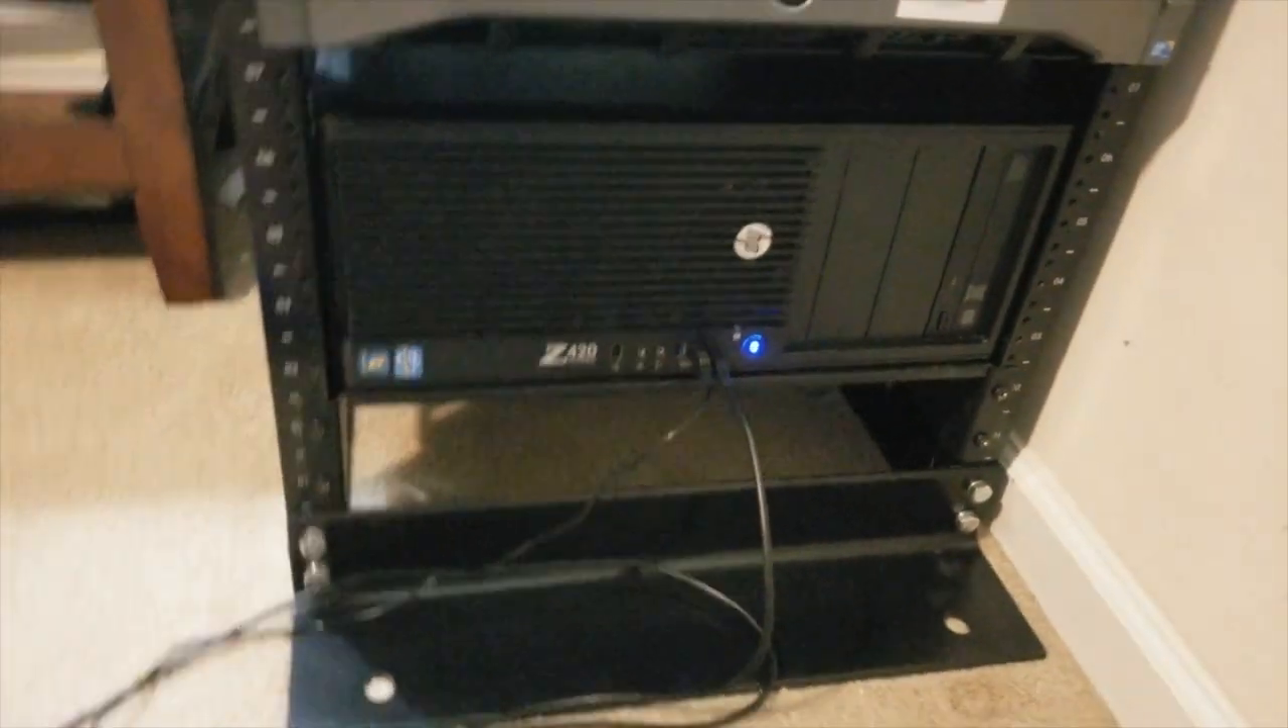We've got everything set up in this part of the series. We've got the servers mounted and the Z420 up and running.